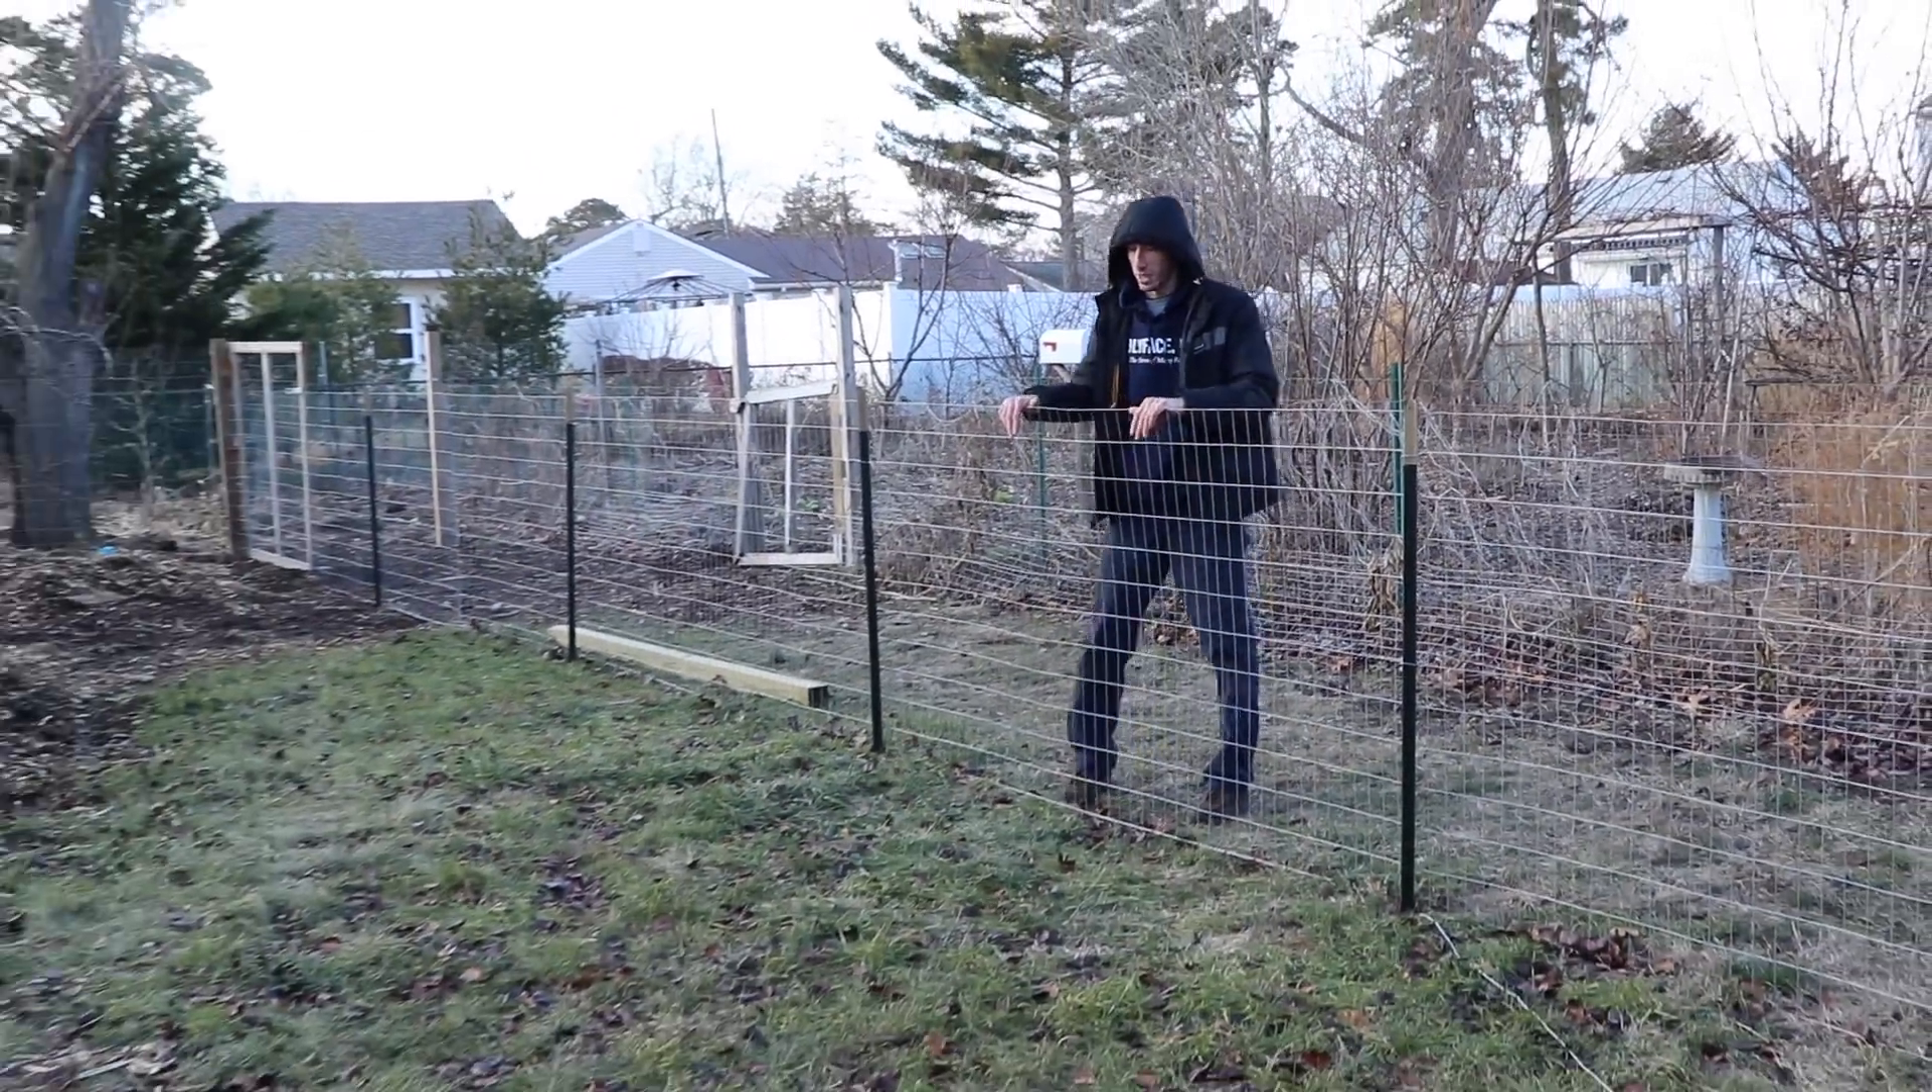It's really getting cold out now that winter's here and I'm happy I got this fence up.